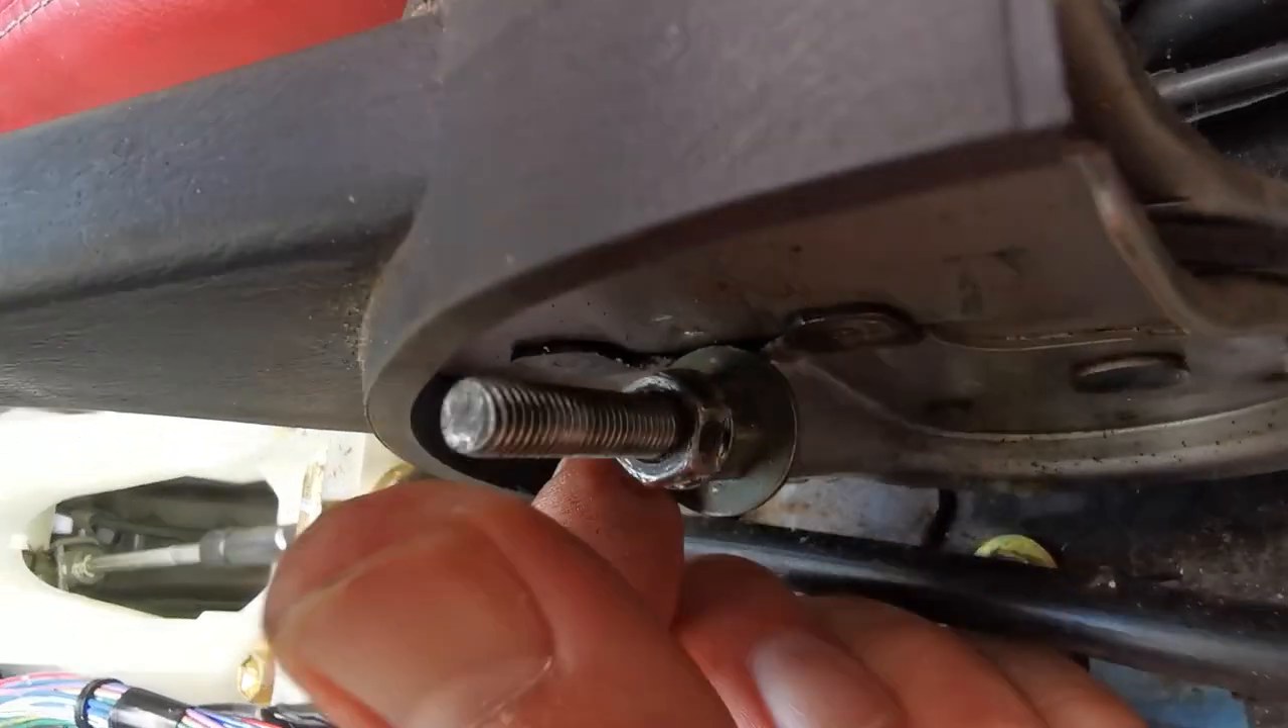Okay so the top nut is back in position locked in I've got quite a bit of thread showing there so I guess that's about the maximum tension I can do with the current set up with the brakes.